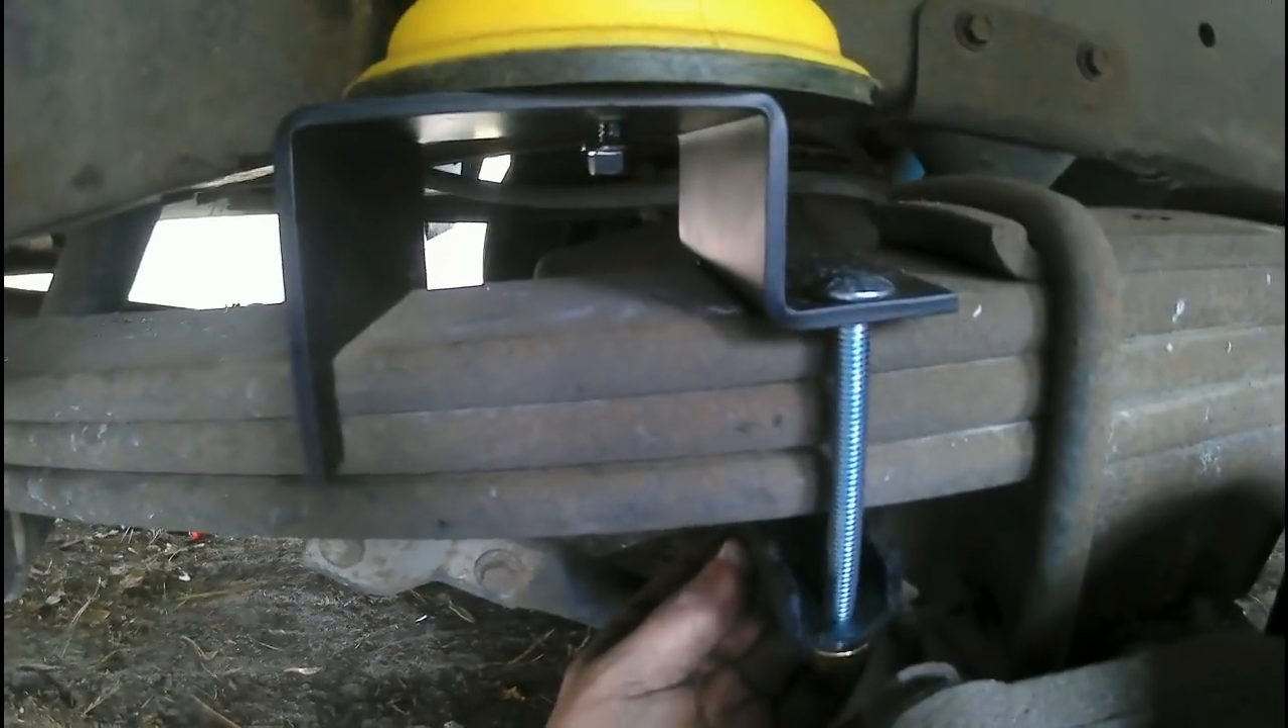I put my four inch bolts in there with my bracket in and all I got to do is tighten them up.